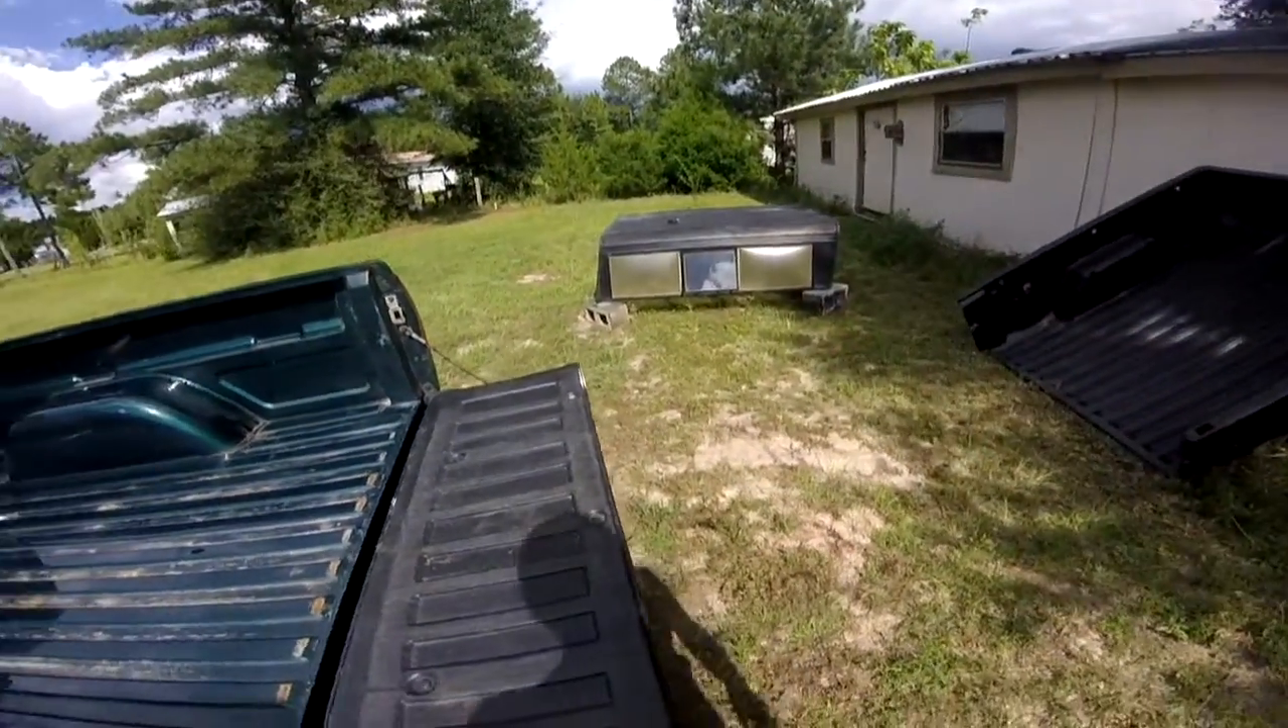I'm not going to put the shell back on right now because I really want a different shell than that.